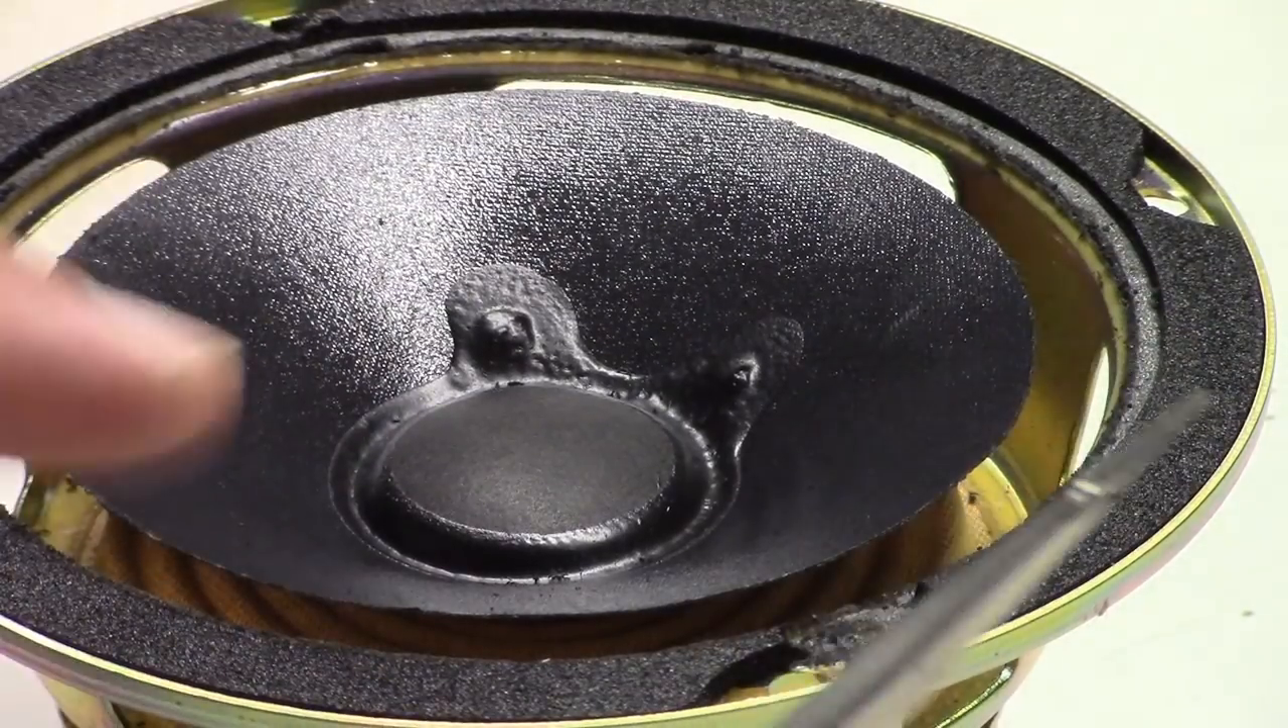Alright you can see now I've got this pretty well cleaned off and nice clean edge on the cone here. And now I've got to take off the surround gasket area here.